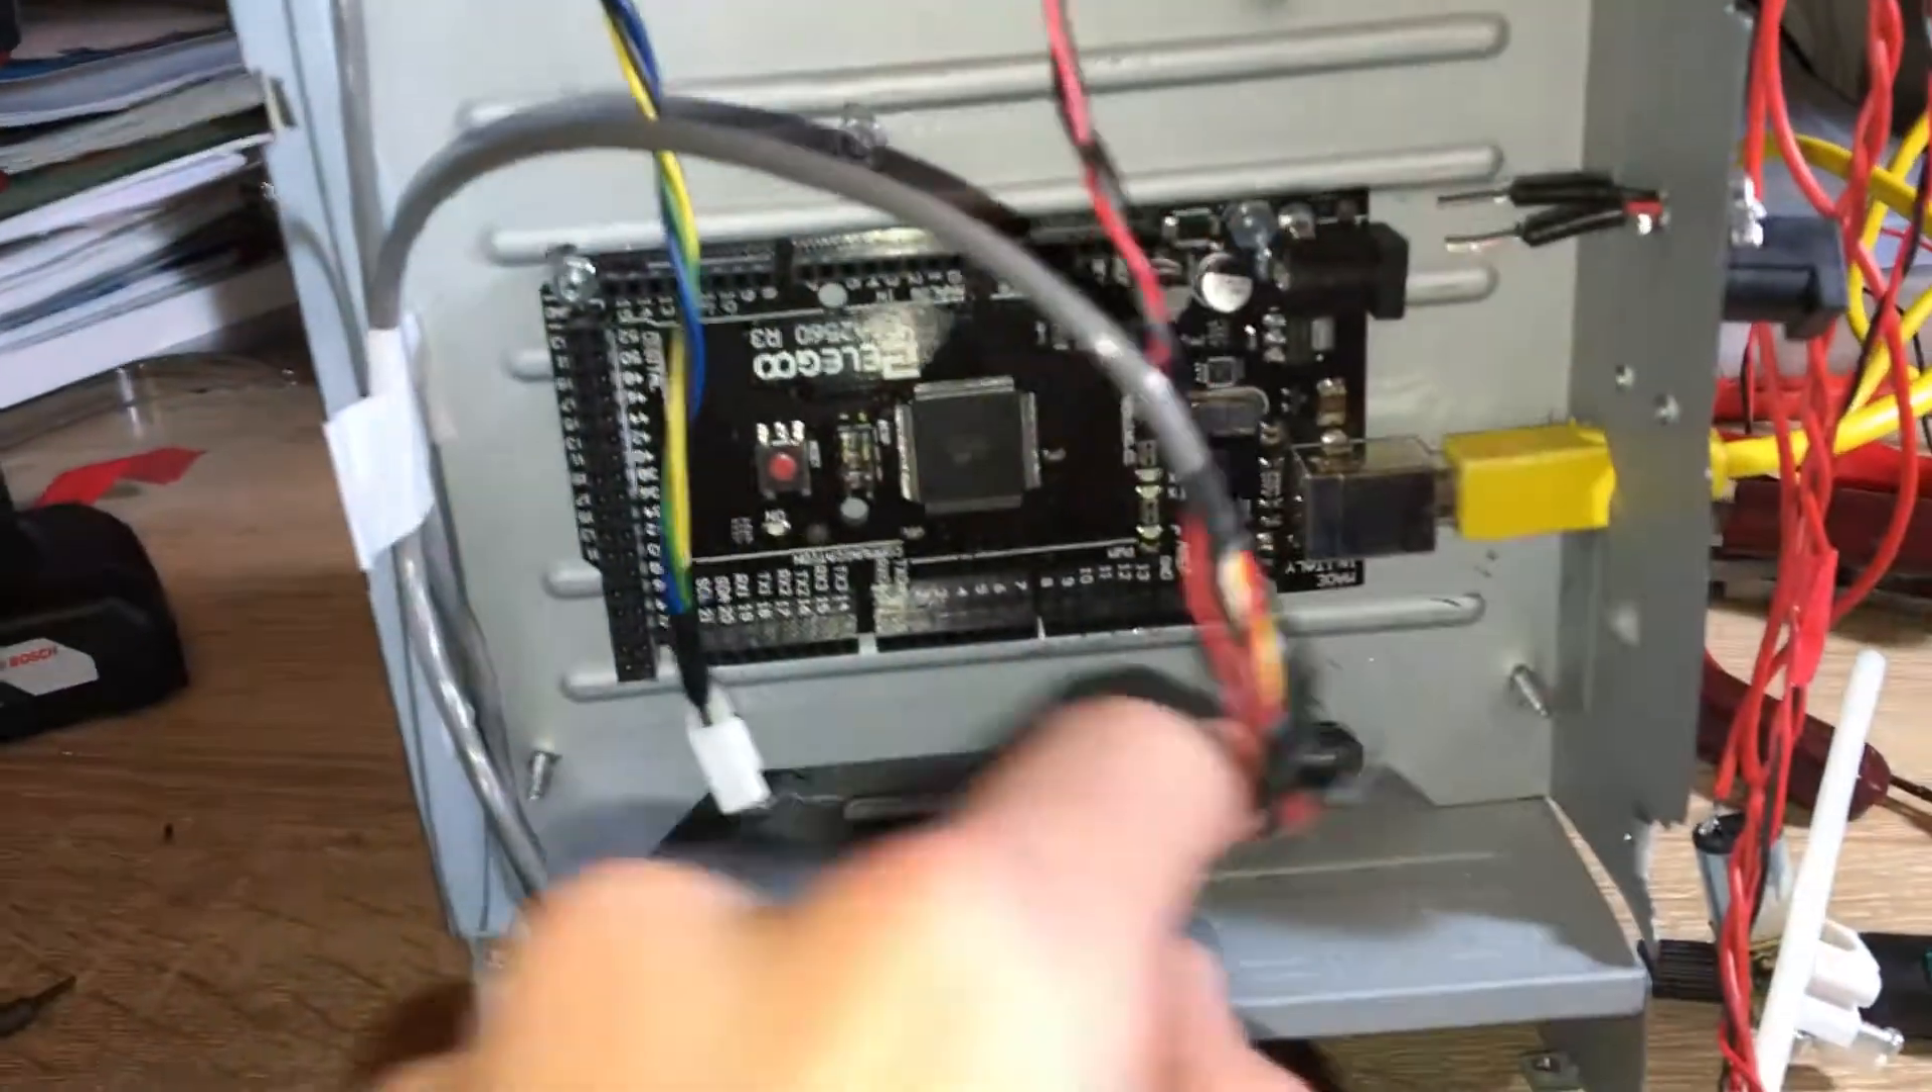Before the Arduino was just hanging attached to these wires, but now I've mounted them on.